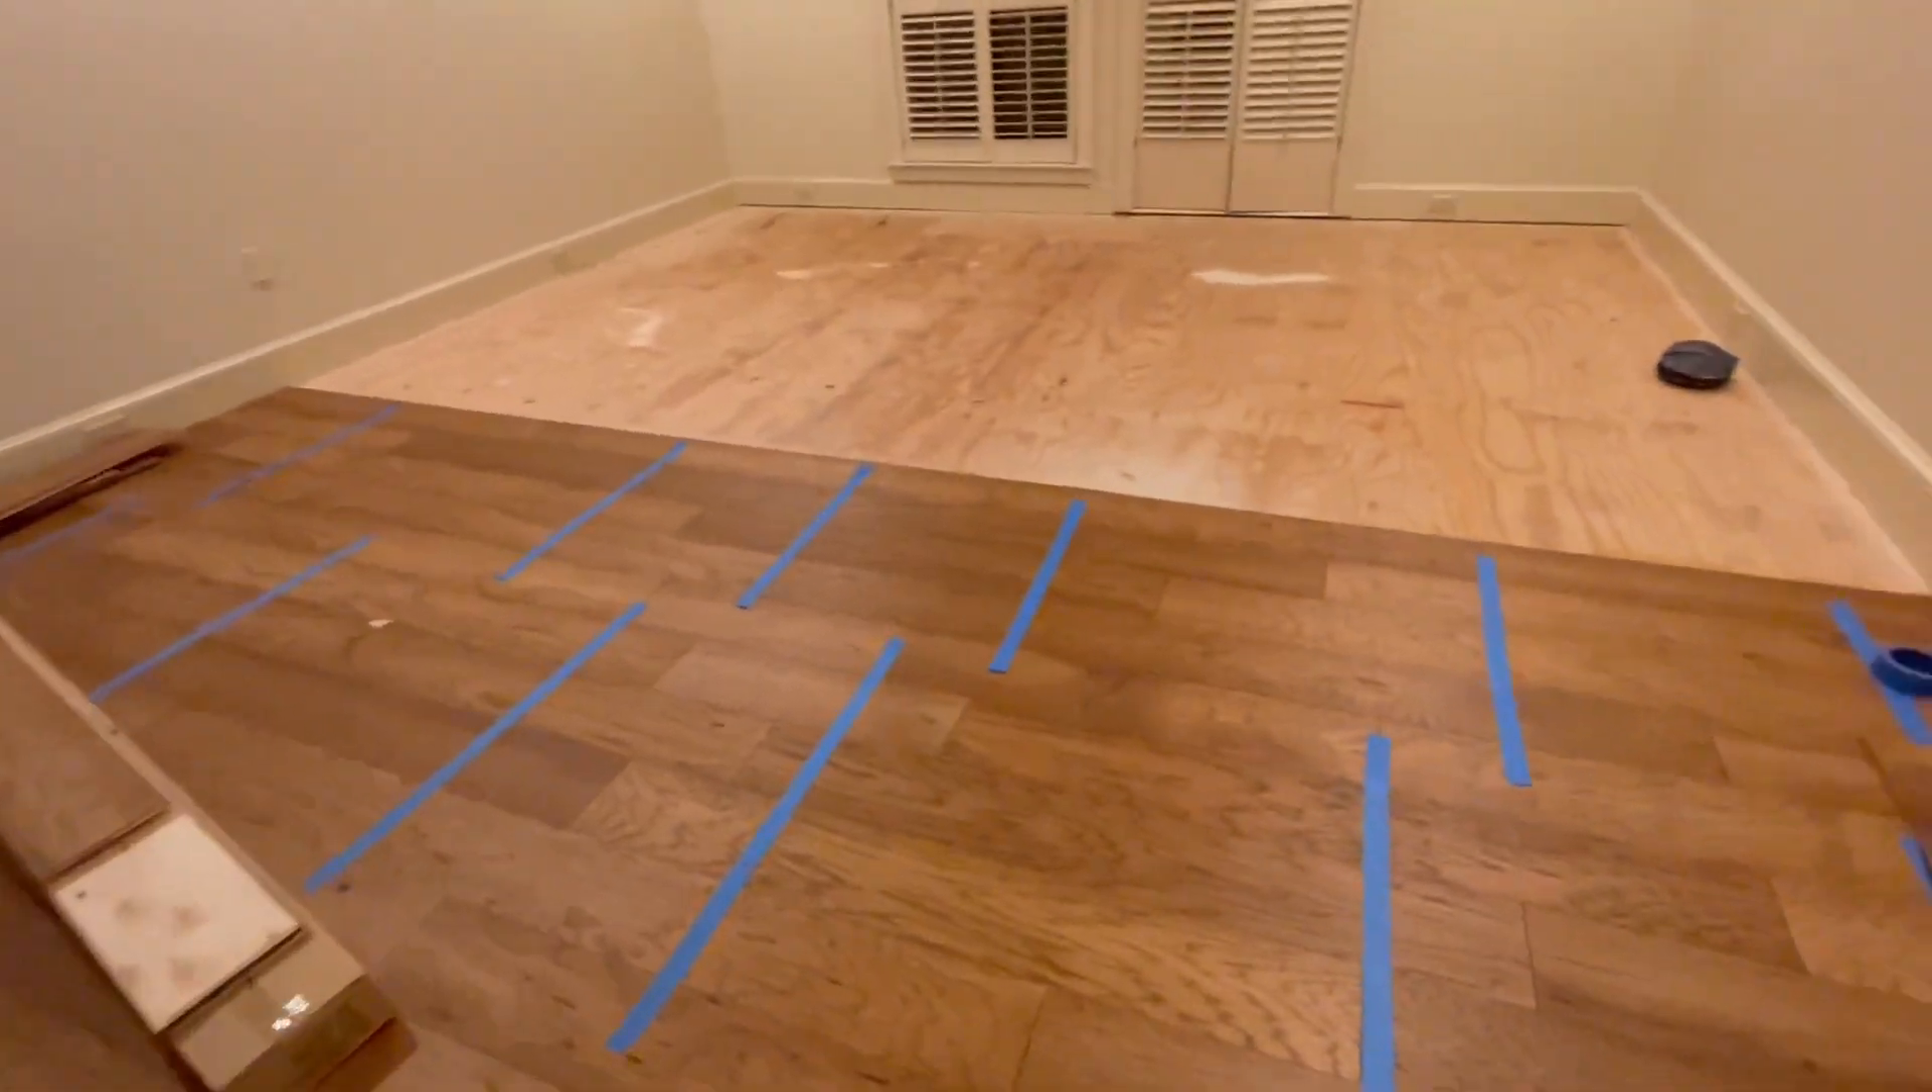We got halfway done on the hardwood.